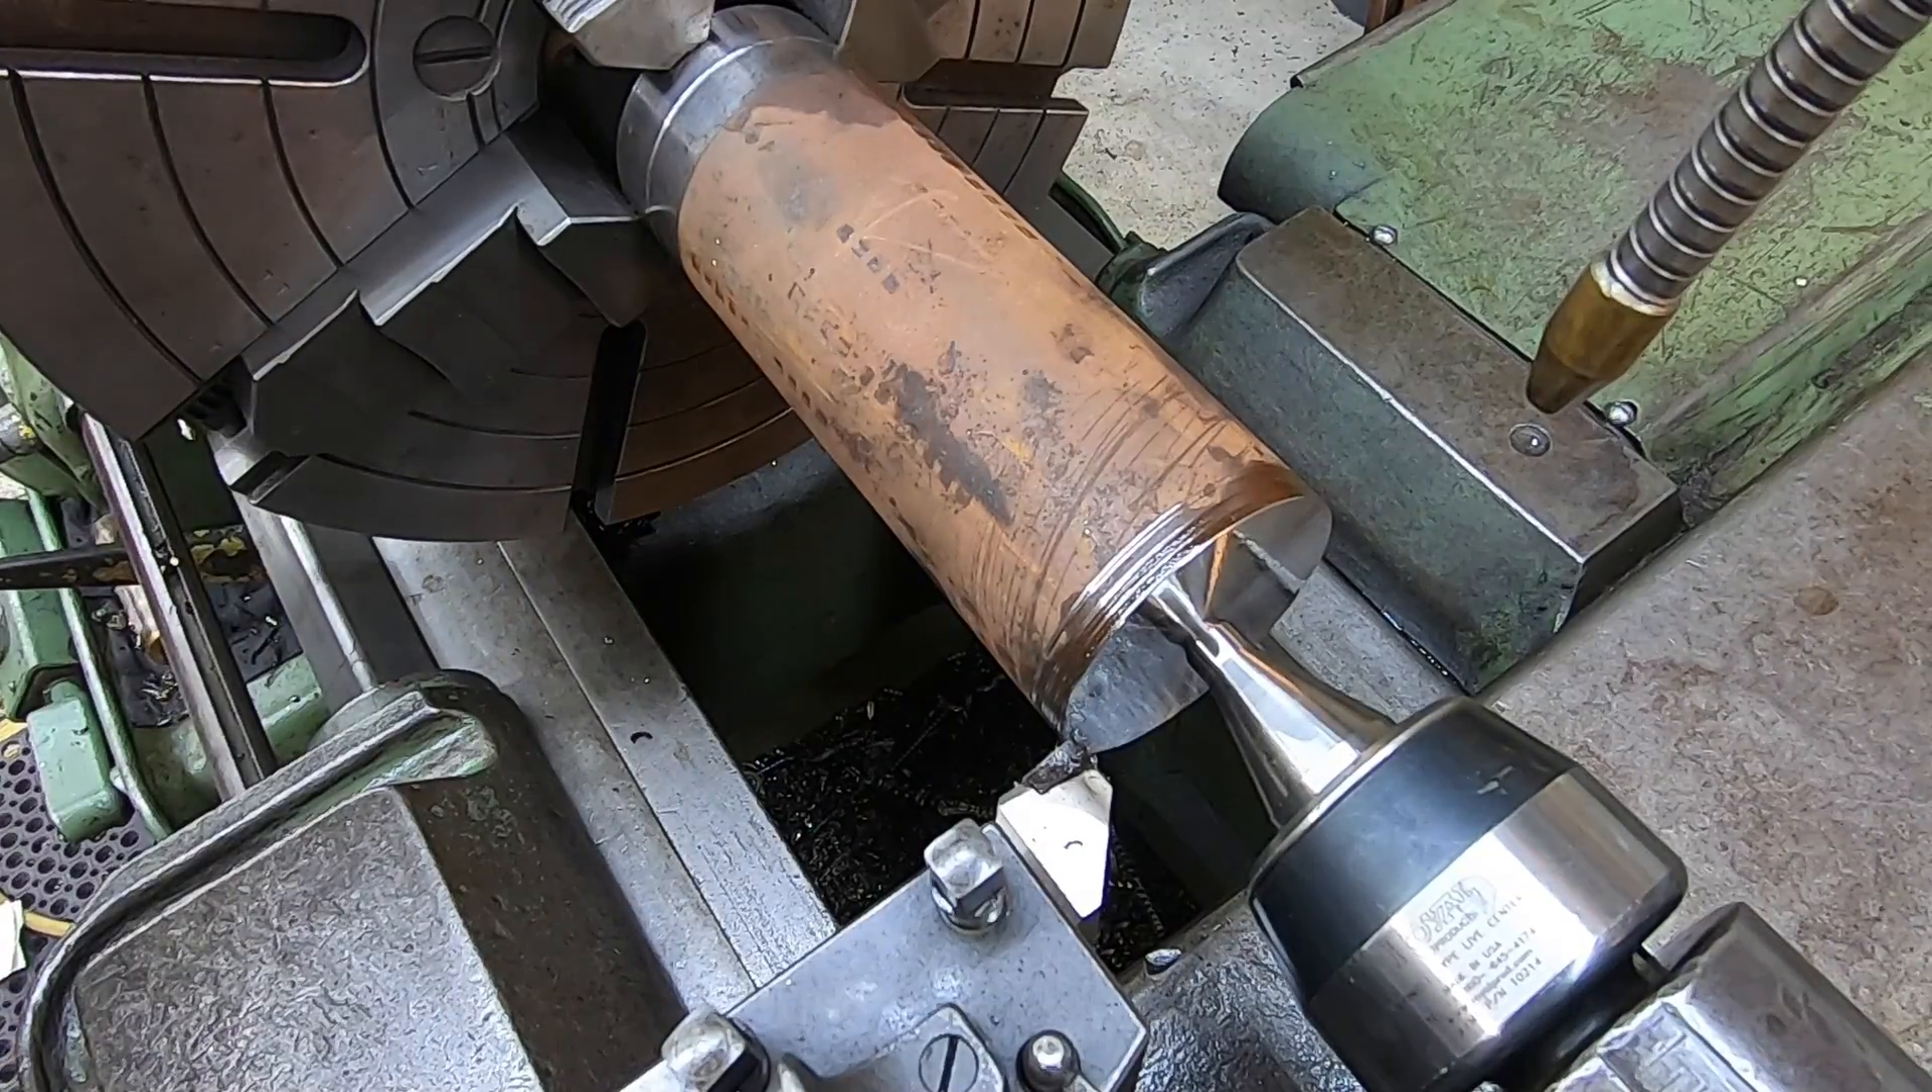We've got our workpiece already set up here in the Monarch lathe.